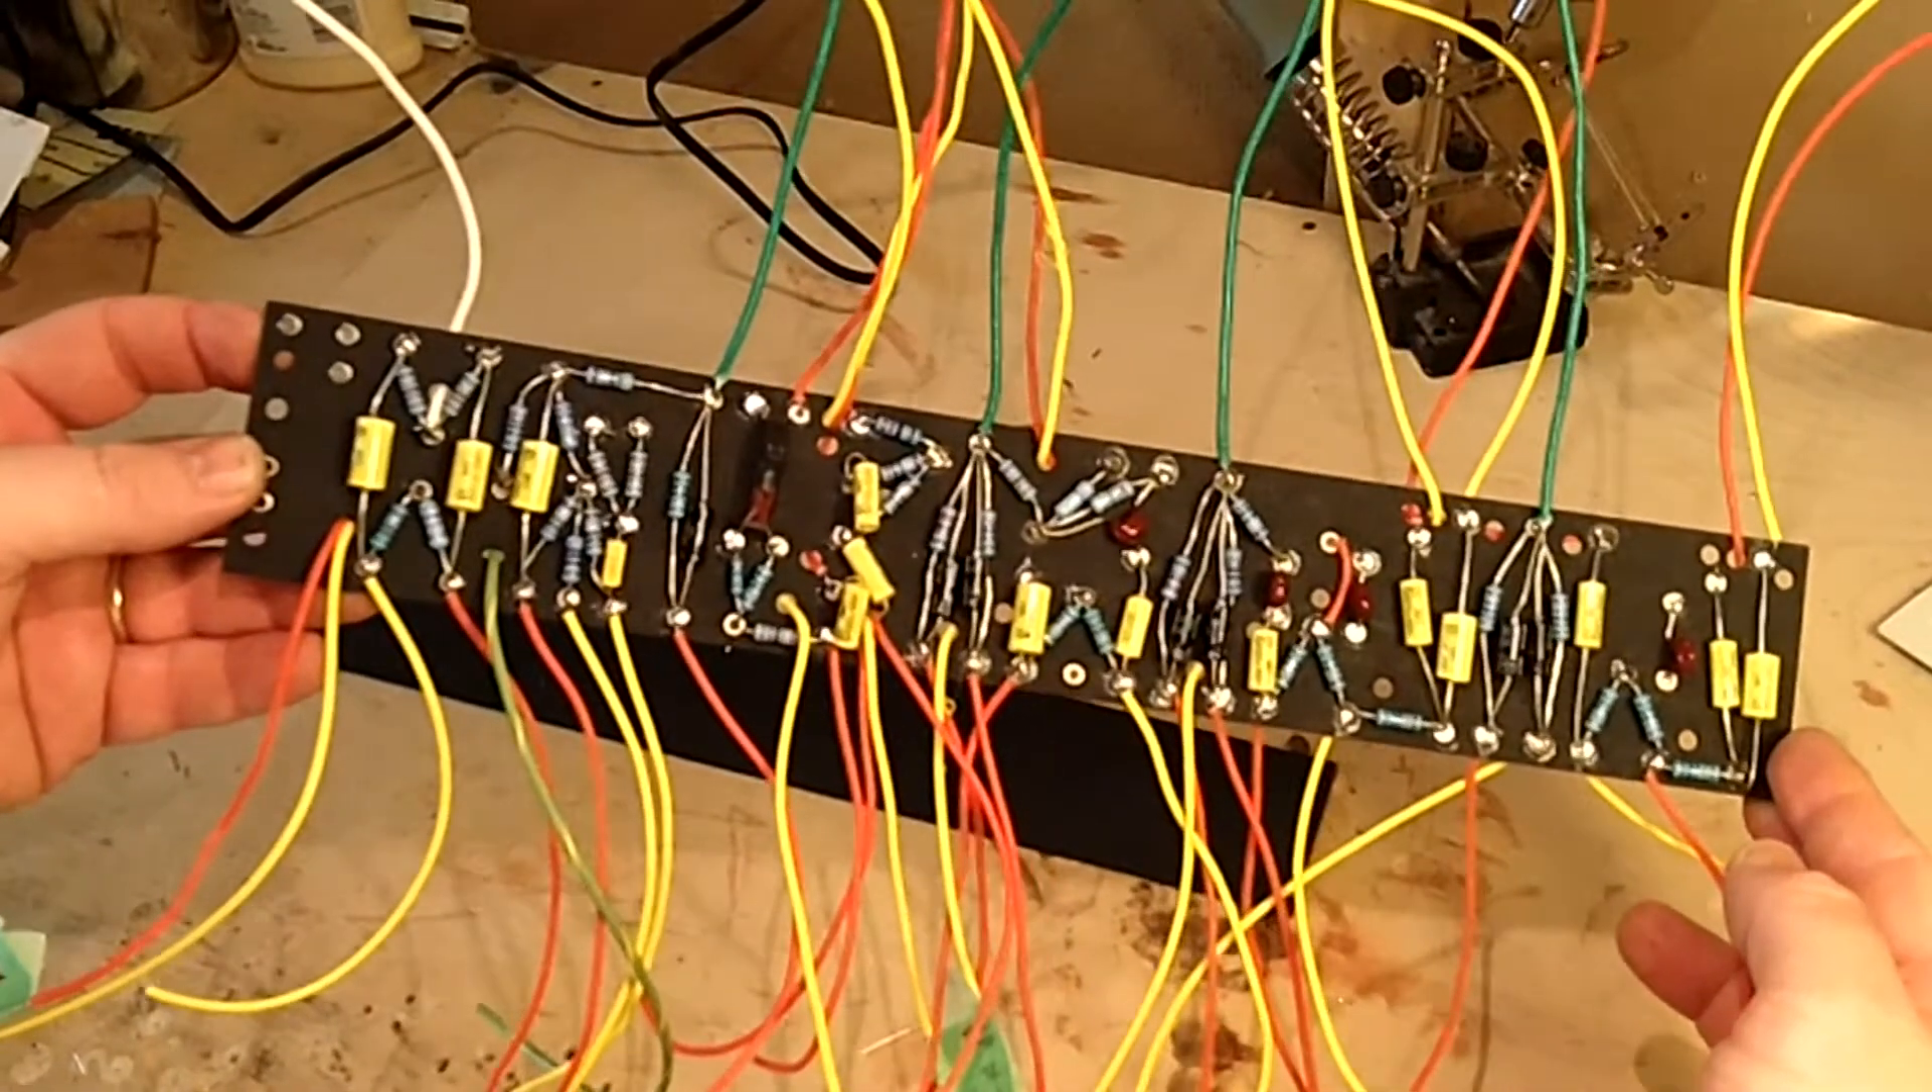And now here you go with a fully populated circuit board.